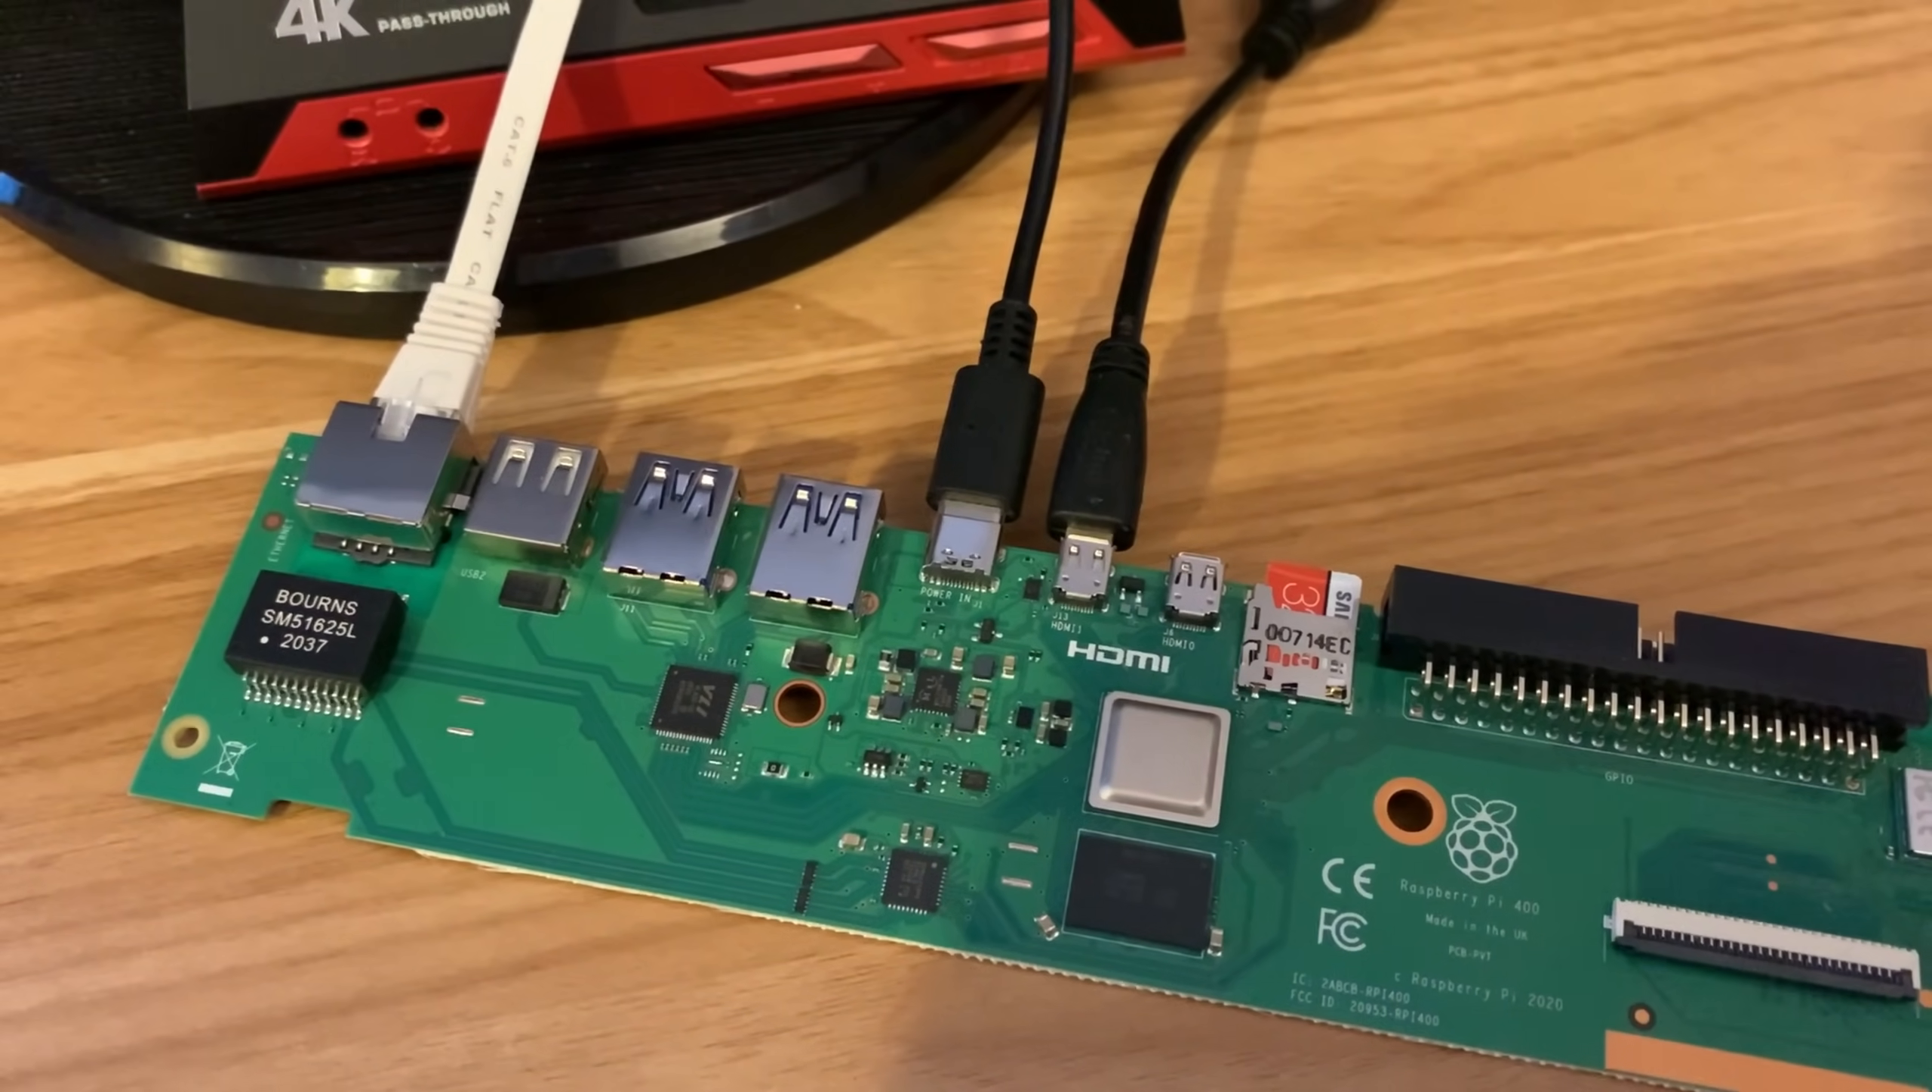So I've got the SD card in I've got the power I've got the HDMI and I've got an ethernet cable.